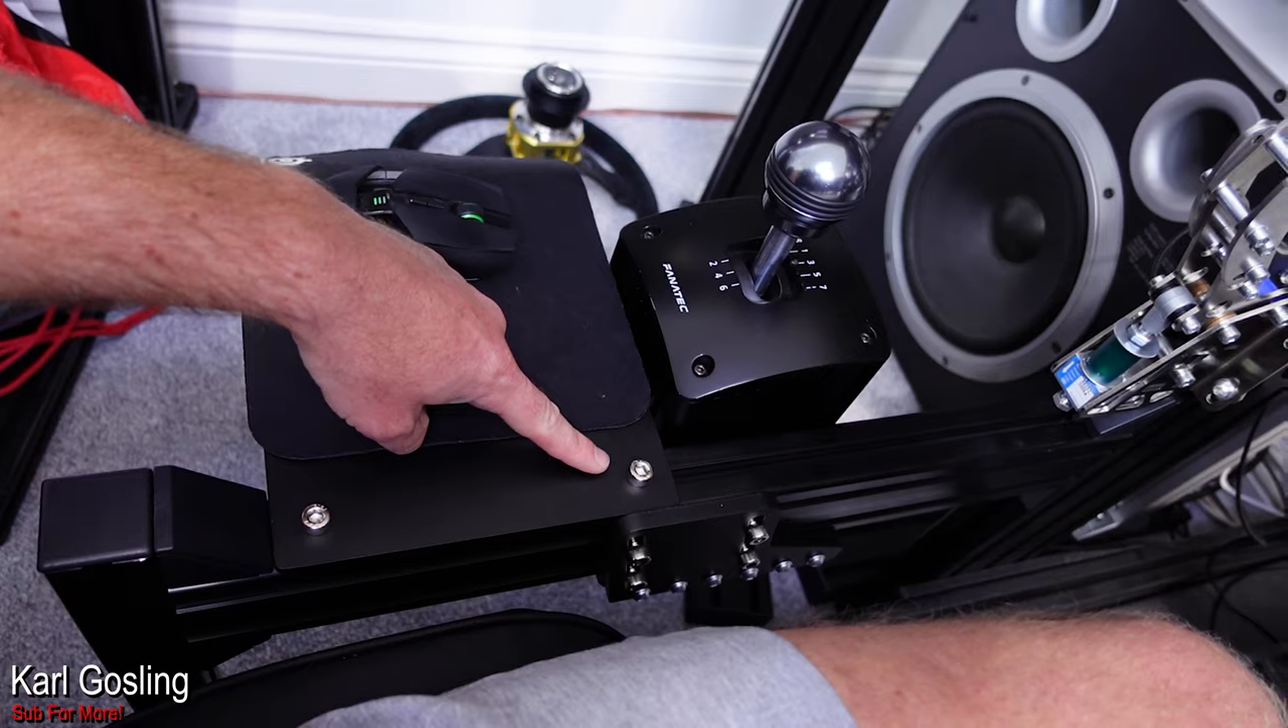The only thing I'll say about this is where it bolts here and here into the profile these are not countersunk either as you can see they just stick up and they really should be countersunk just for neatness.